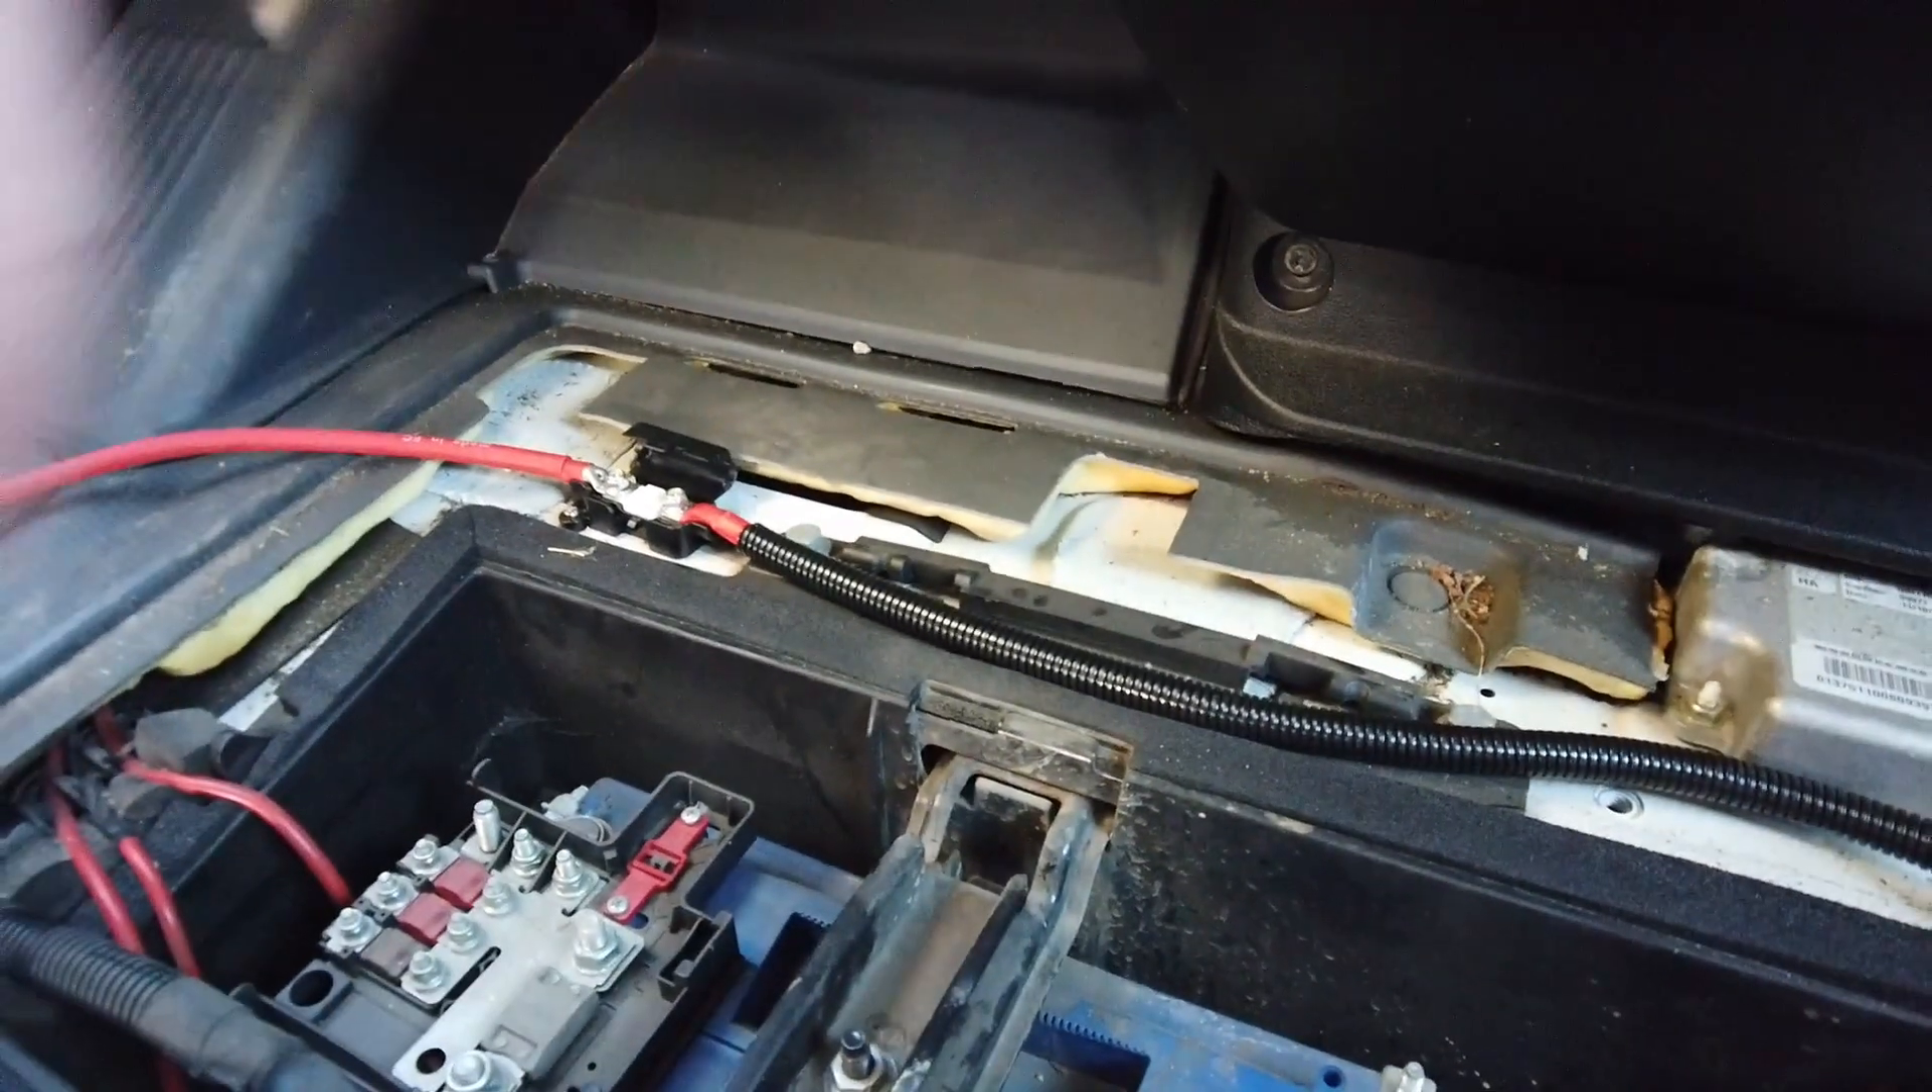So so far I've just run my cables in.